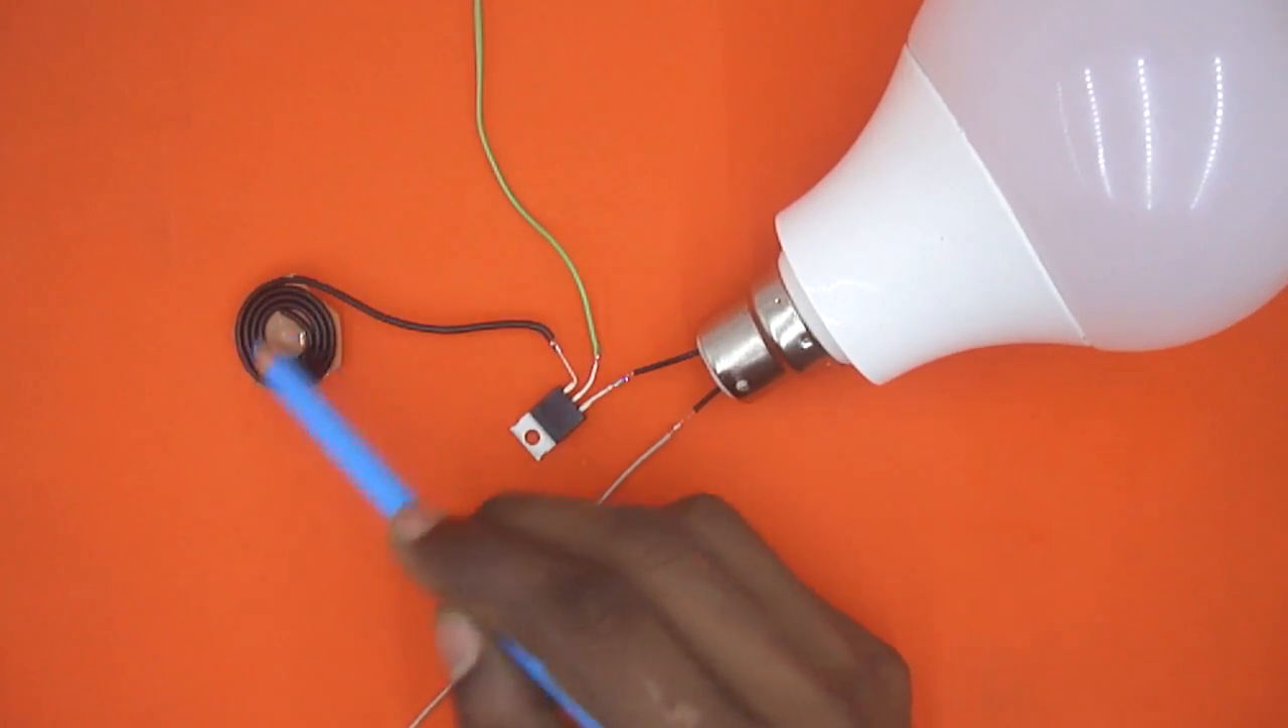Next, on this gate pin, I have just connected one small wire and I have made a spiral thing on the other end.